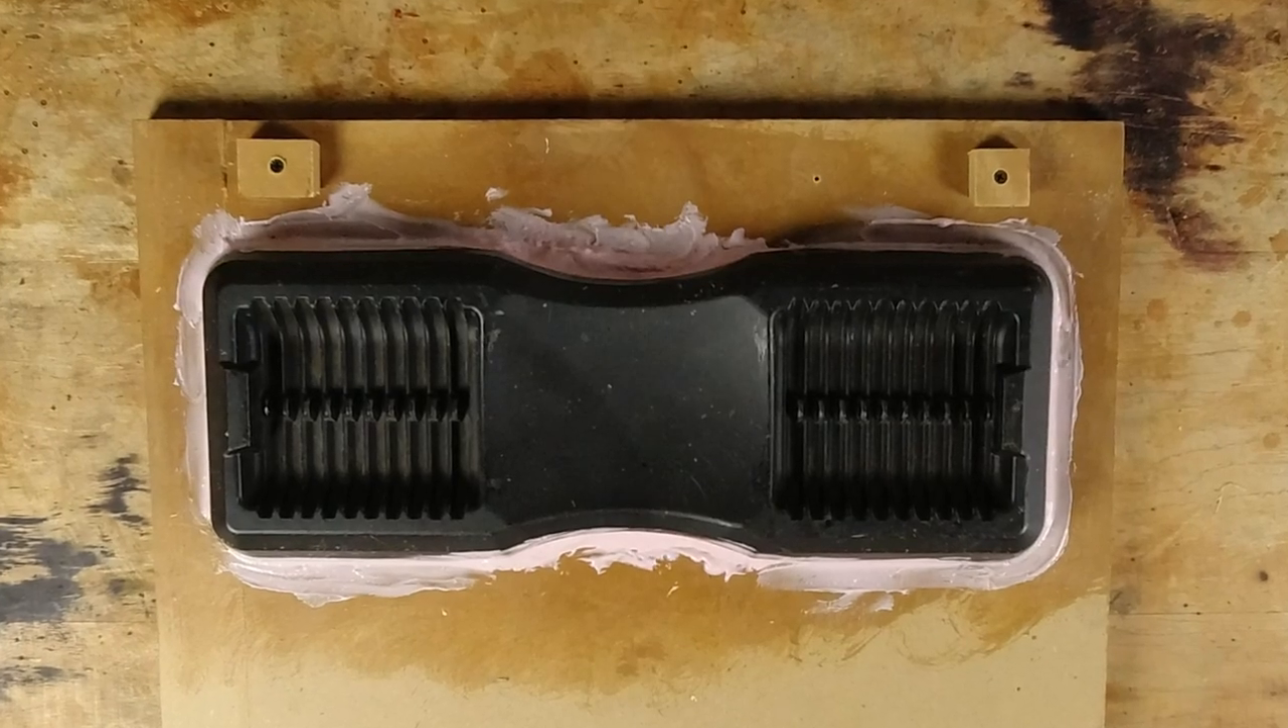I put a bead of rubber, a seal of rubber, around the entire base.